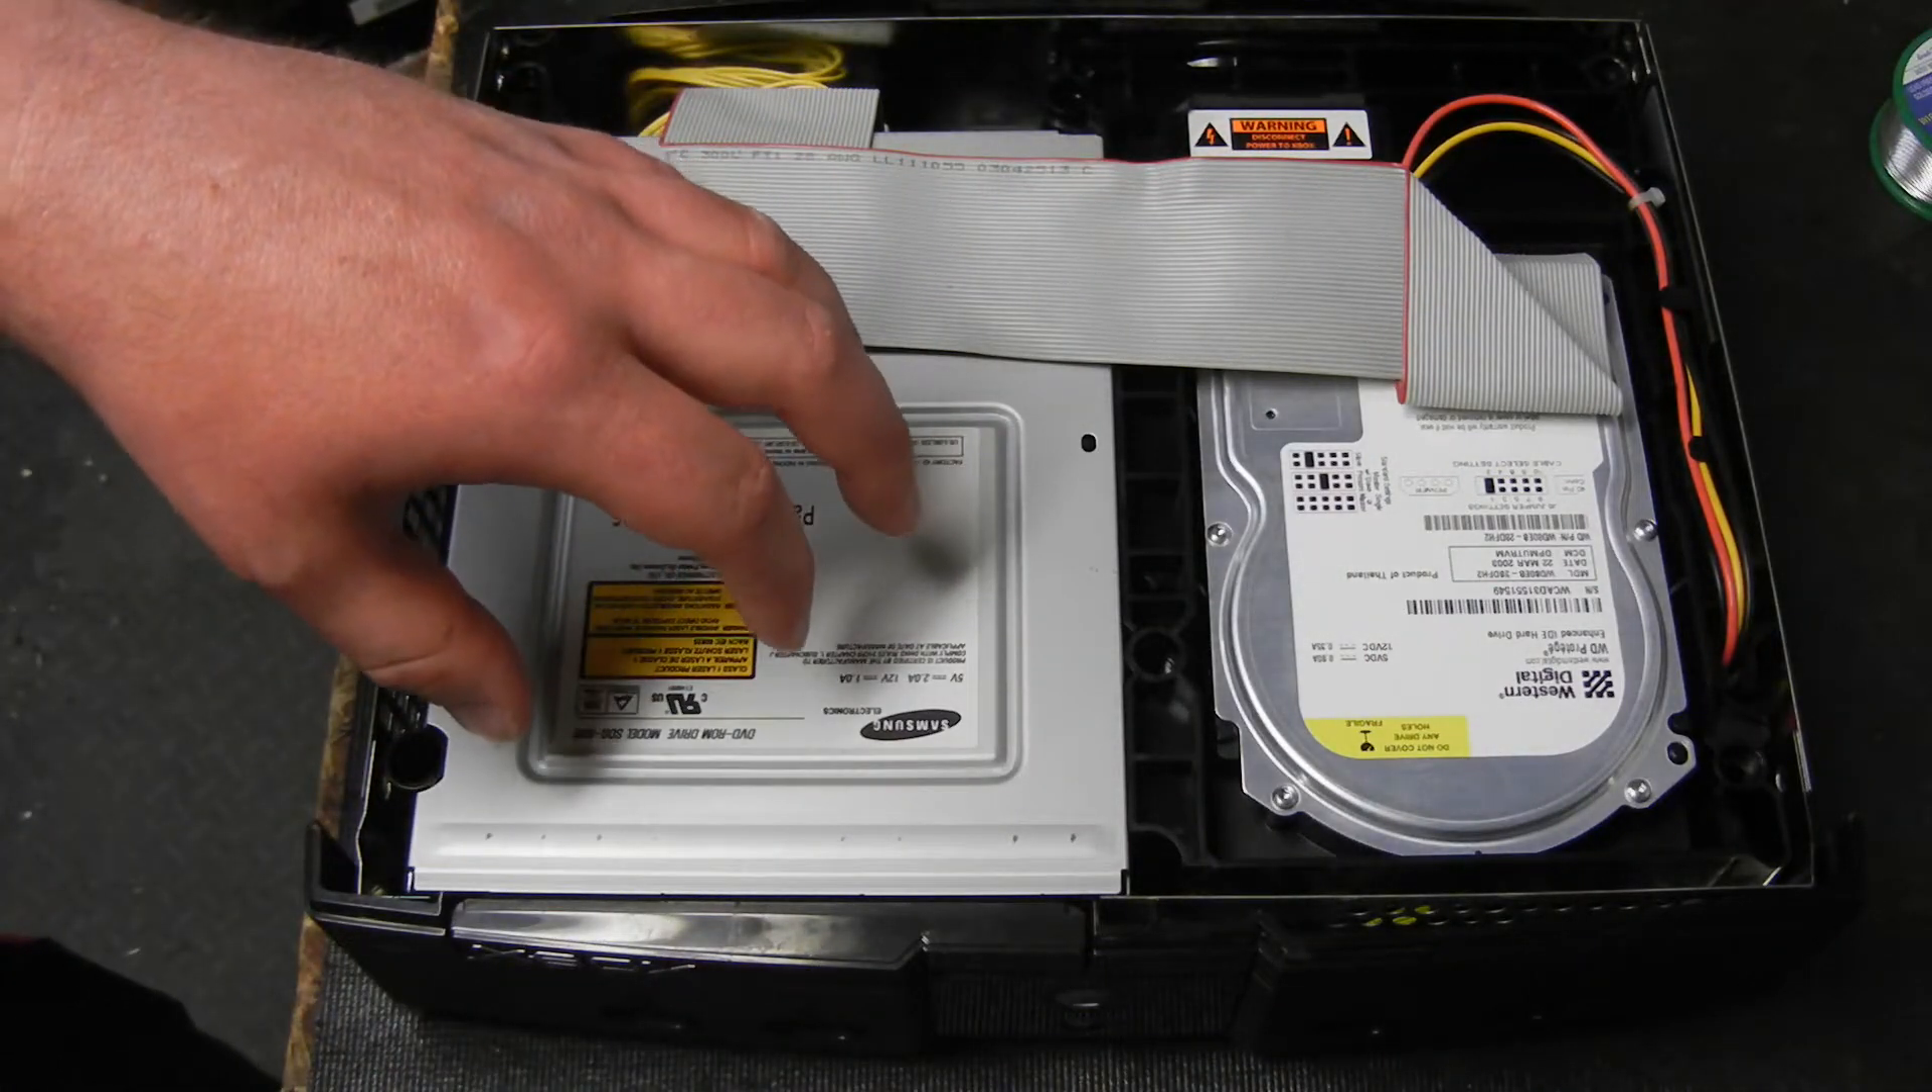As you can see here i have a console i've already taken the top off.